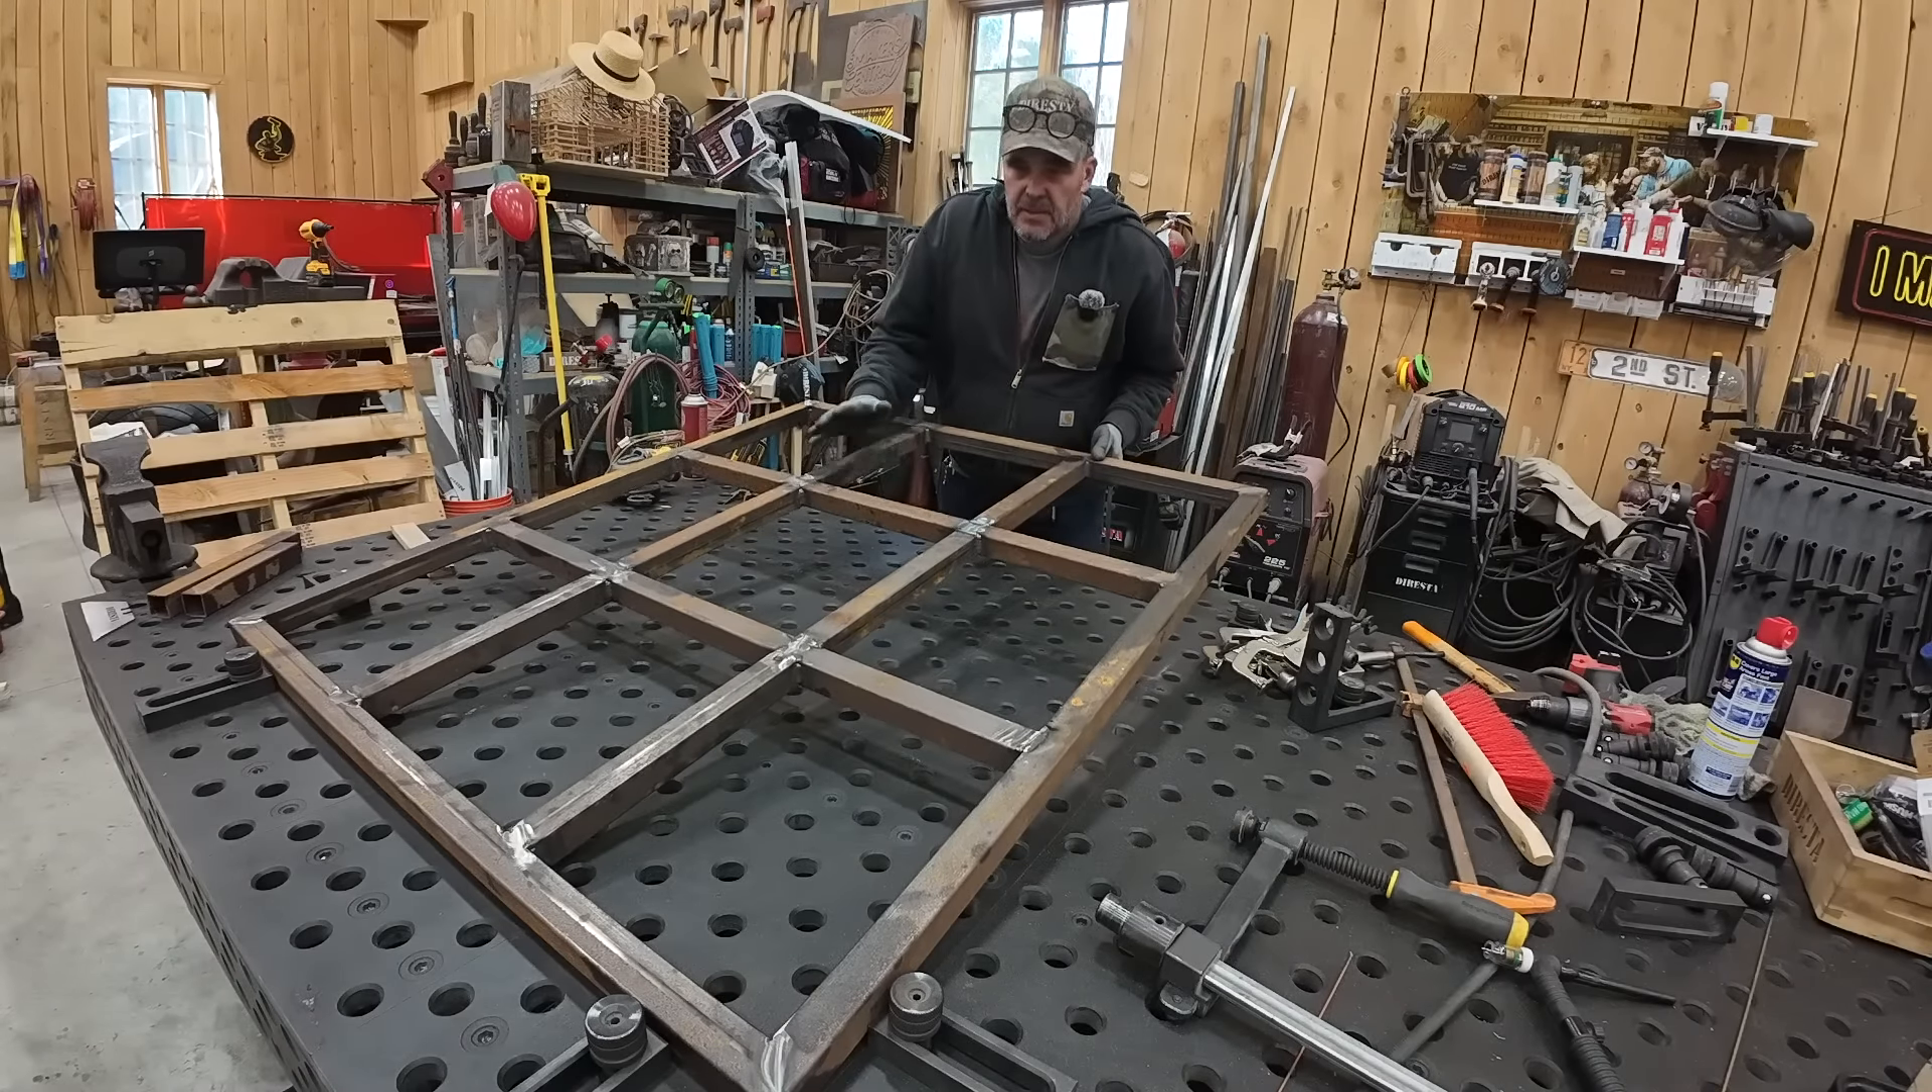The main frame of the deck is done.